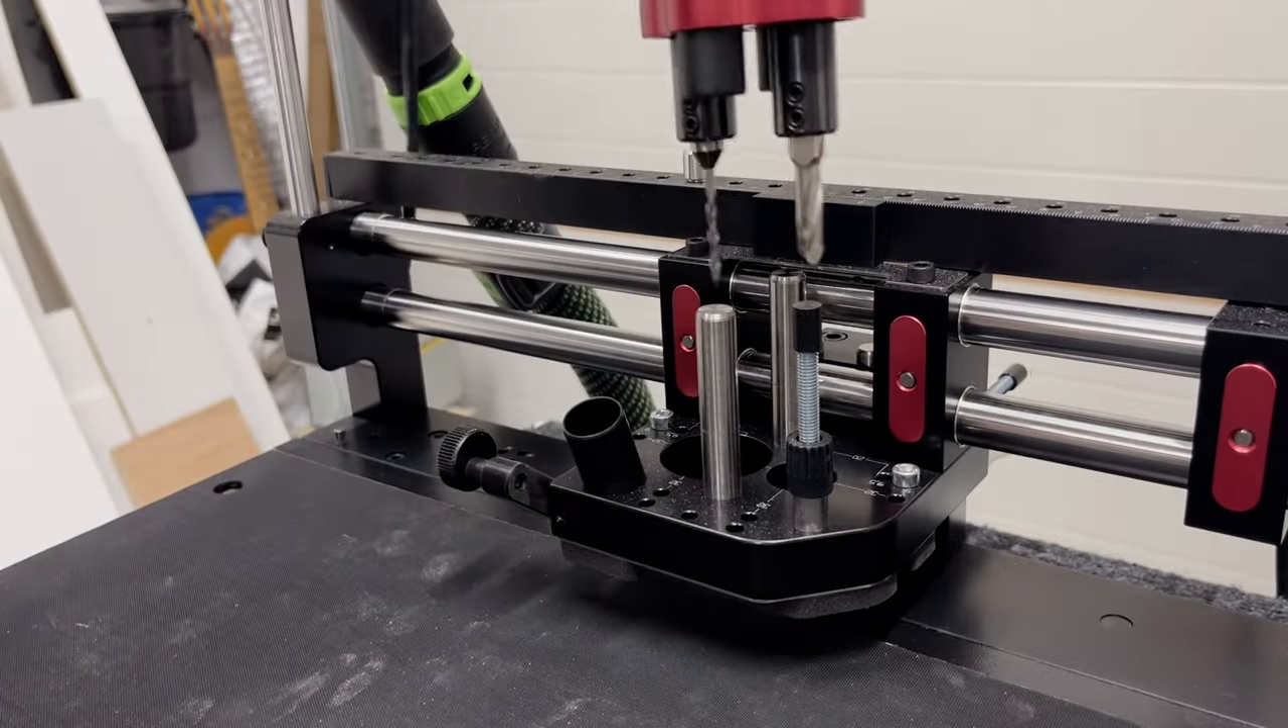Teraz kiedy wiertła są już zamocowane, musimy wyznaczyć jeszcze głębokość wiercenia.